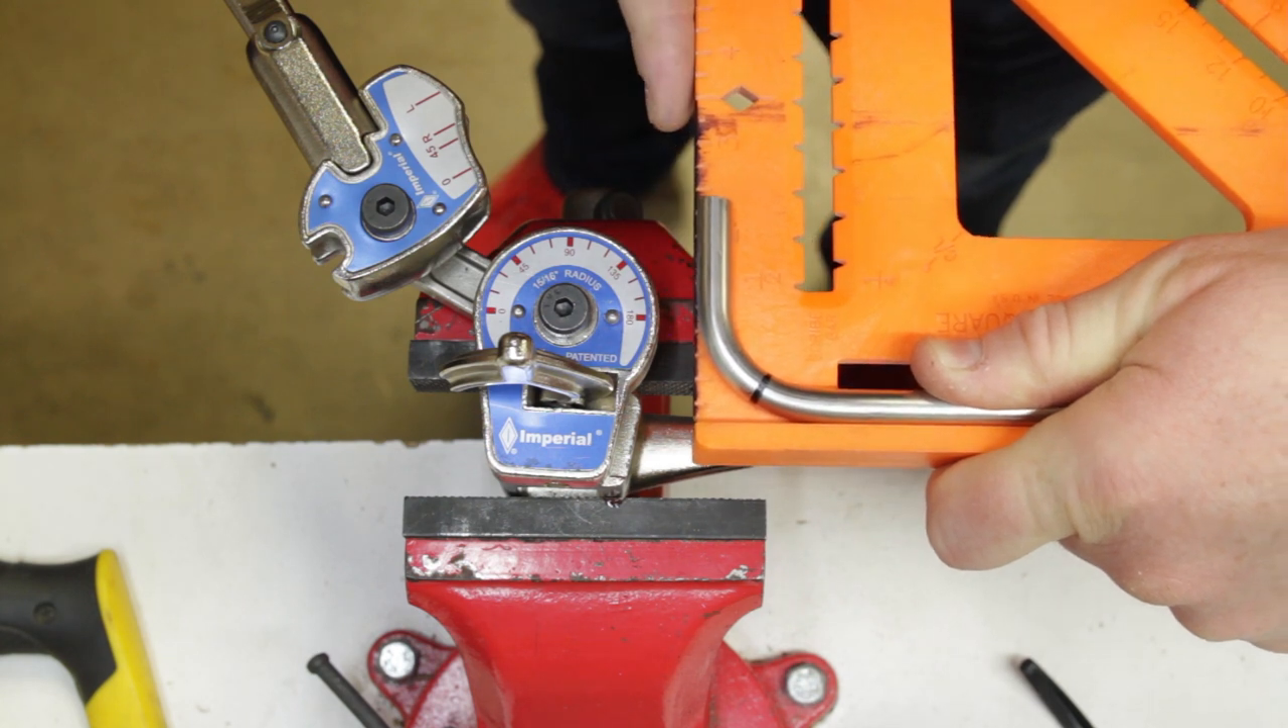You can kind of see that edge of the tubing lines up perfectly with the square back of this little speed square here.